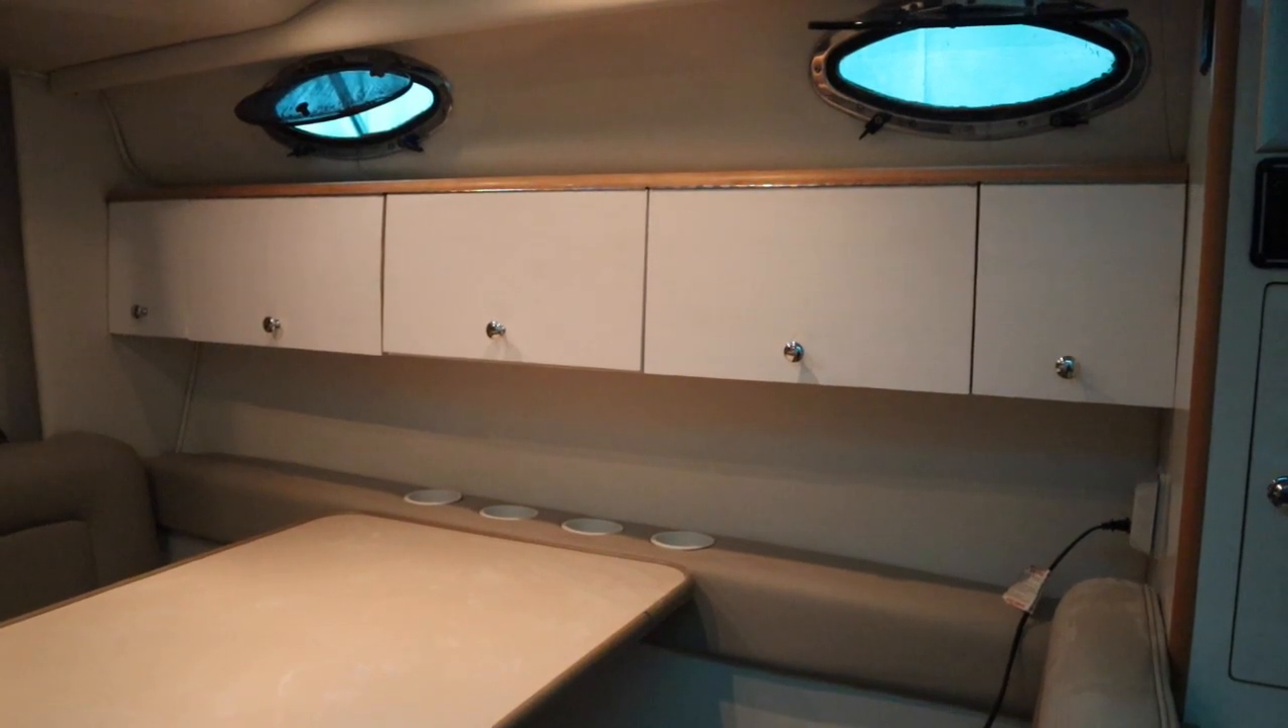Here is the uh cabinet reinstallation um it's all done.